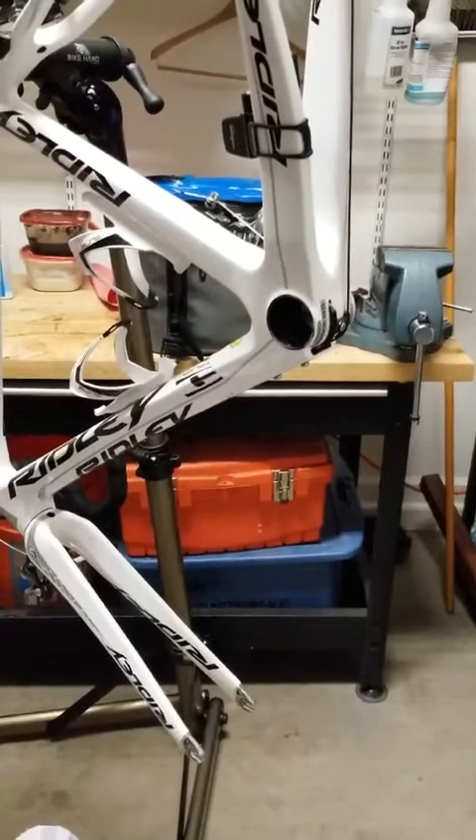Okay and as you can see Jason's already removed the bottom bracket the shell and the bearings from the frame so we're going to talk about how that was done and the tools that he needed to do that job.